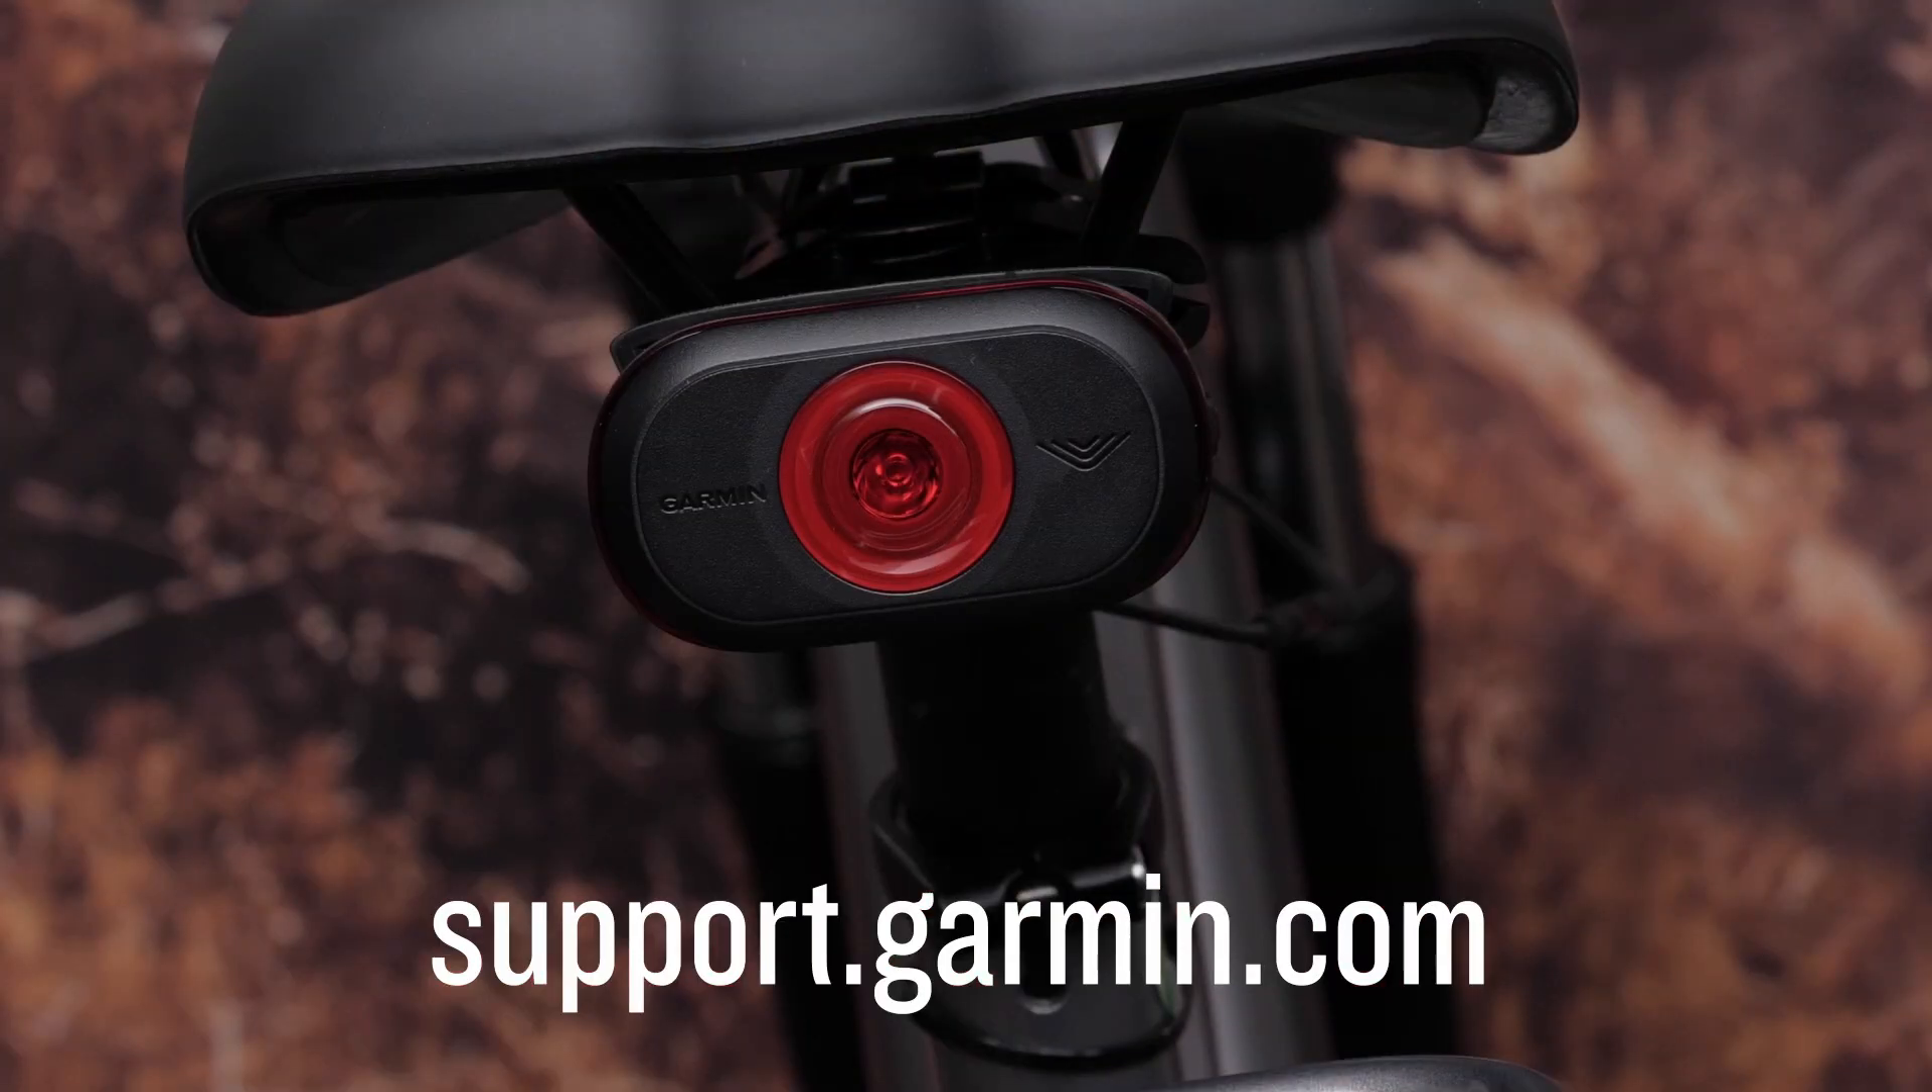You've now installed your Varia eBike radar onto your eBike.